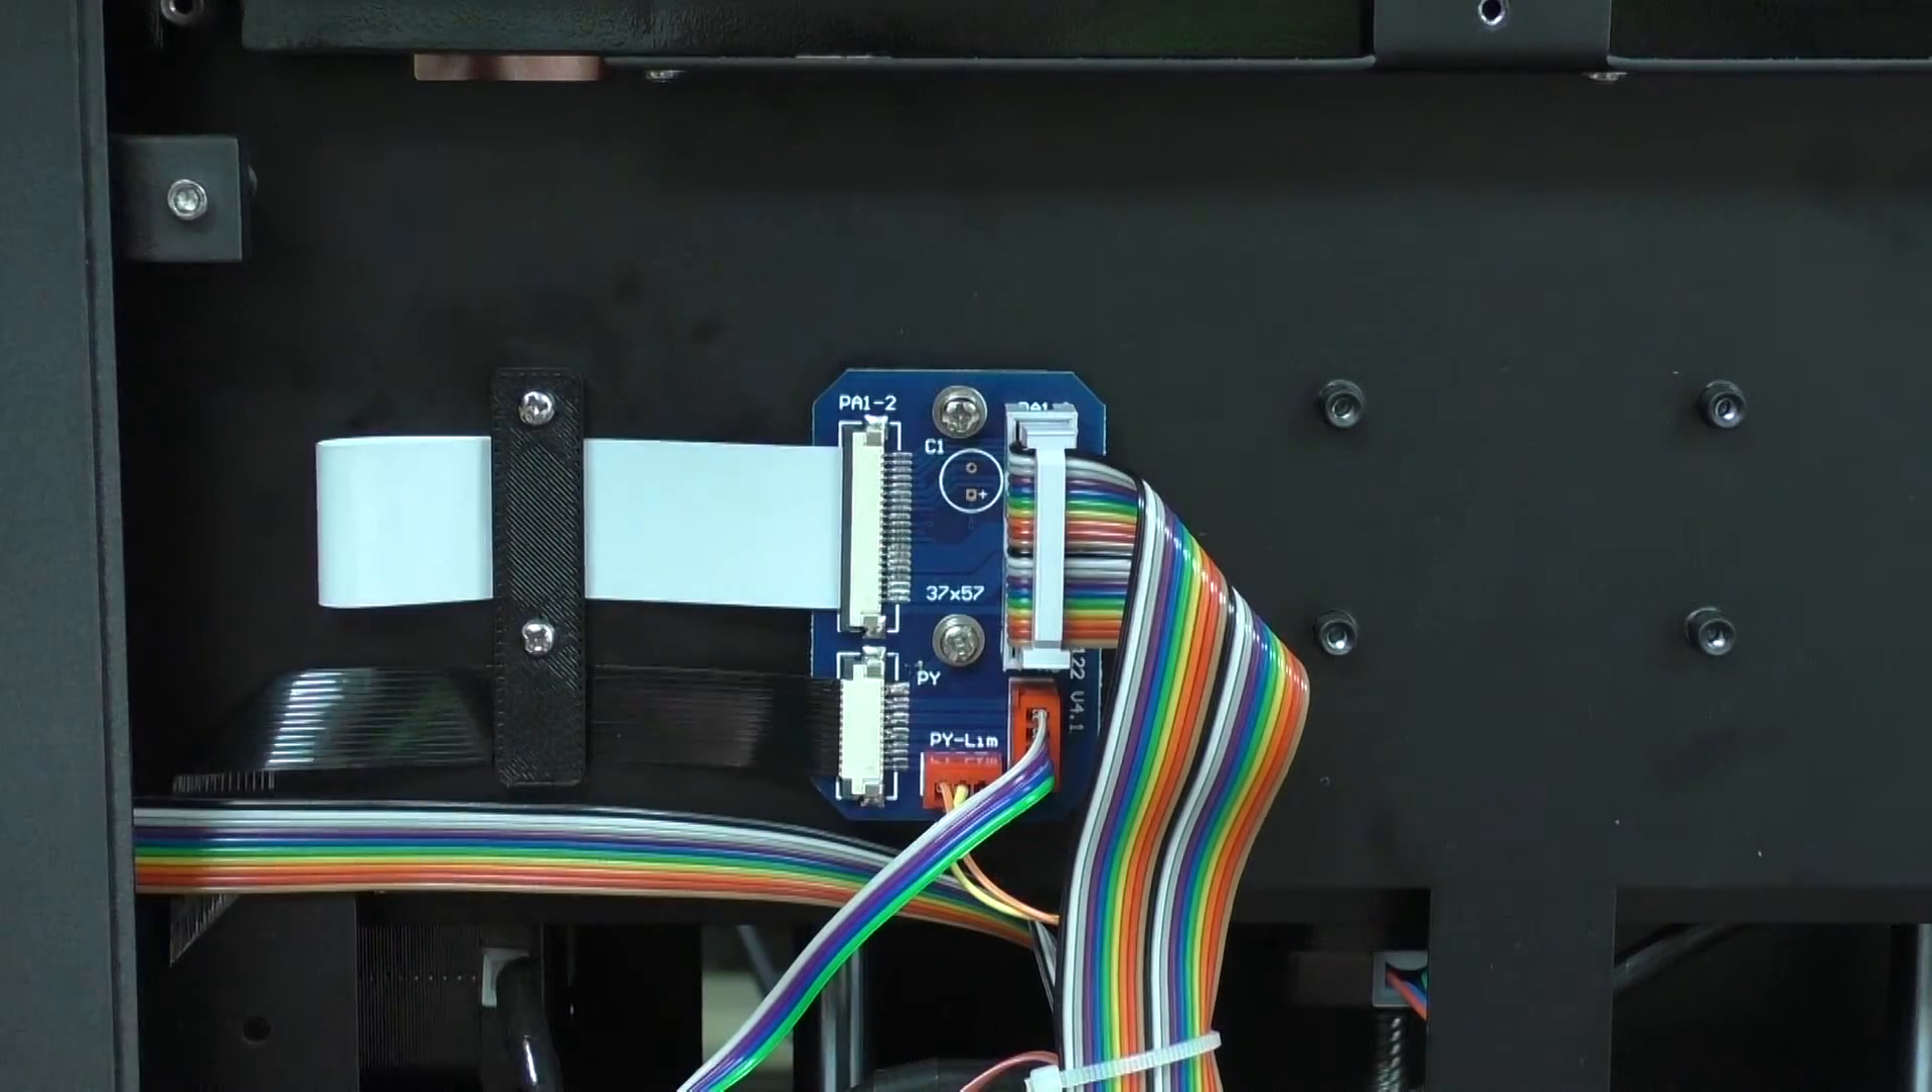Now these only need to be finger tight to hold the cable in place double check your slide clip and that's the FFC cable installed.